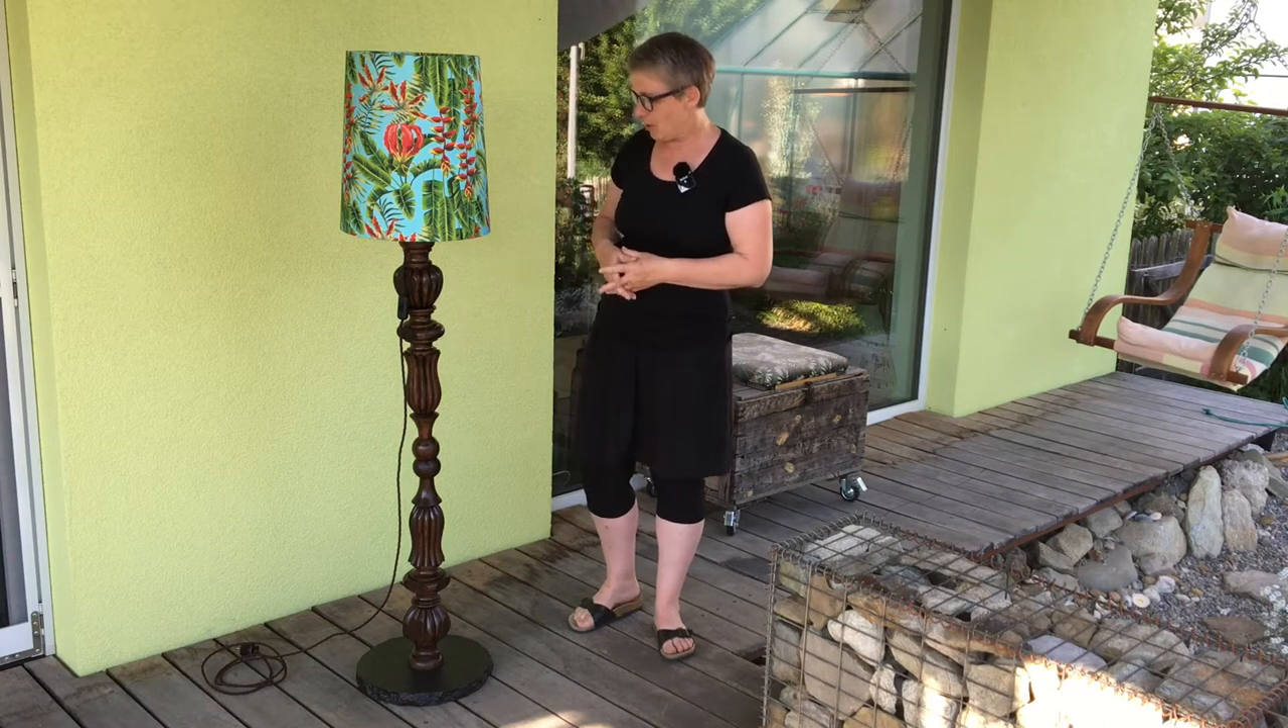And now we've added the lampshade and the lamp is finished.